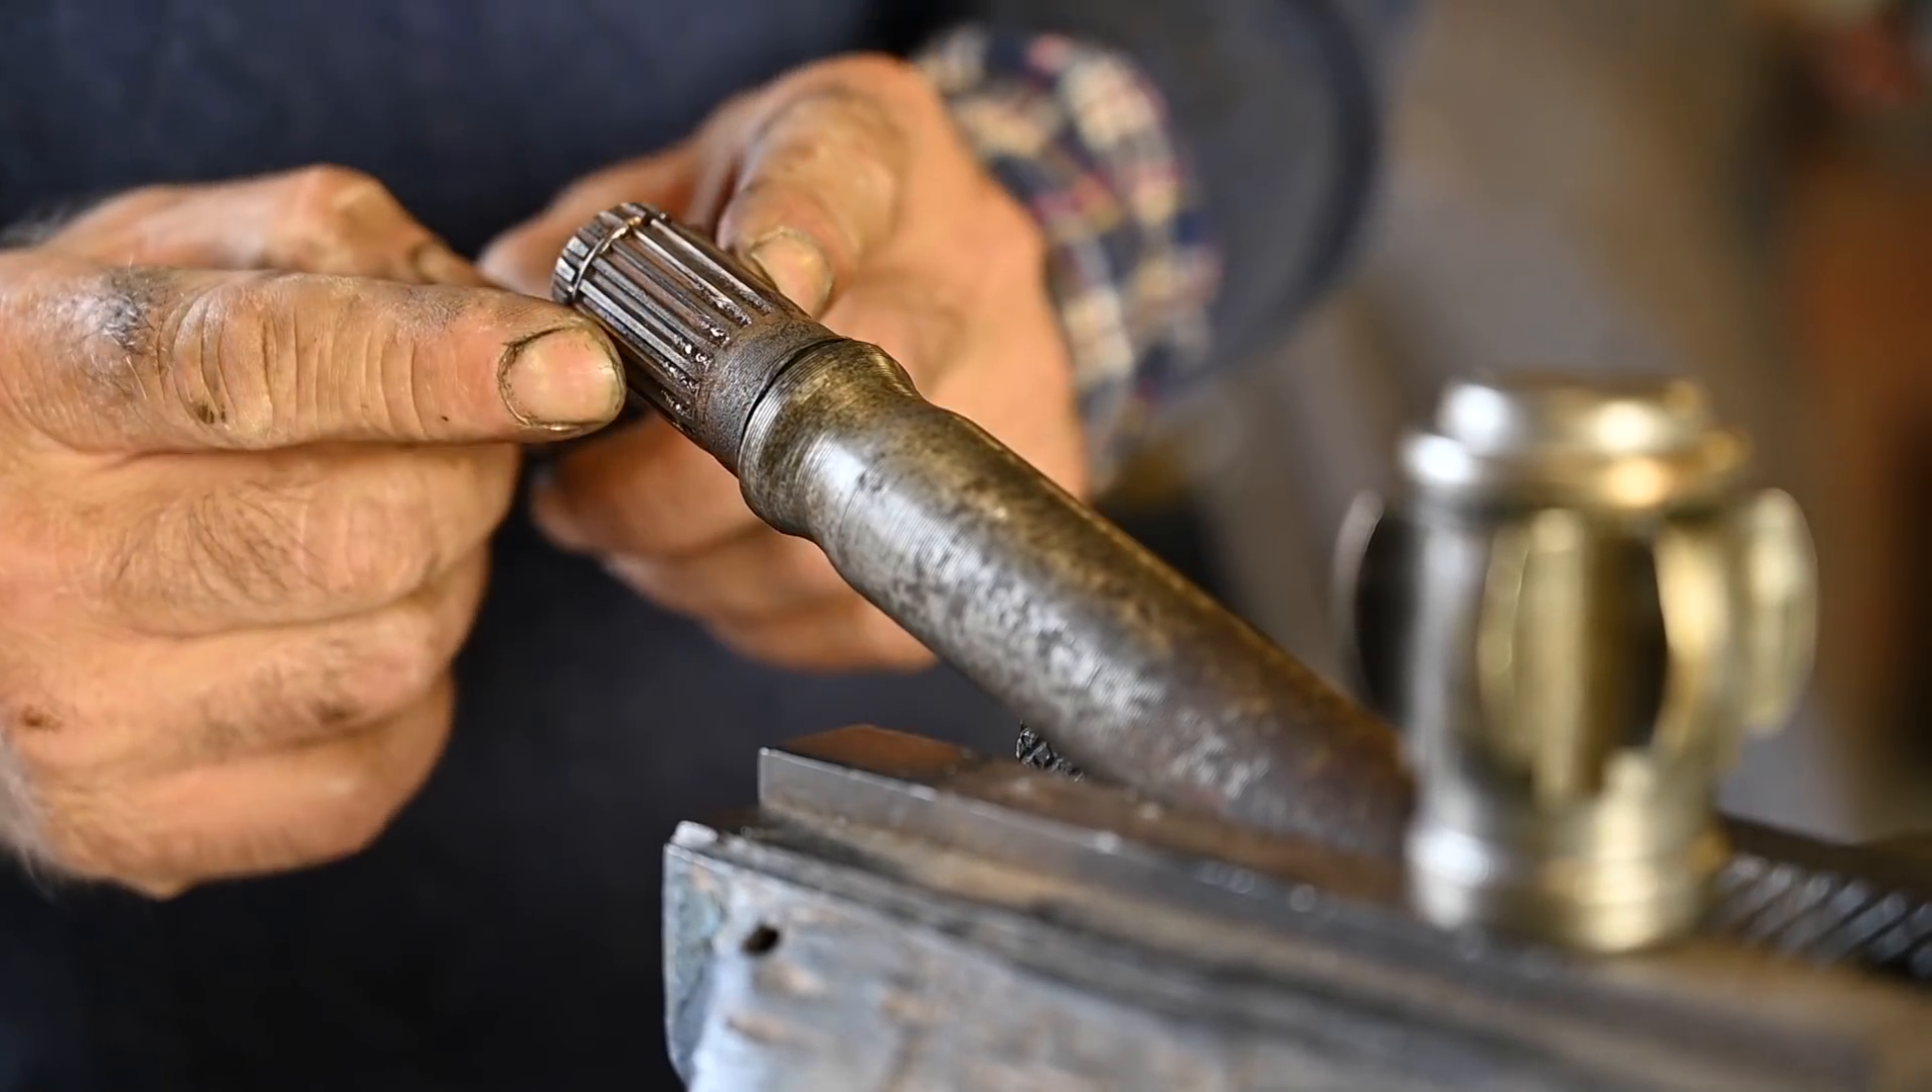So with the inner CV removed we can actually inspect the spline on the shaft and the spline still looks all right in this case.